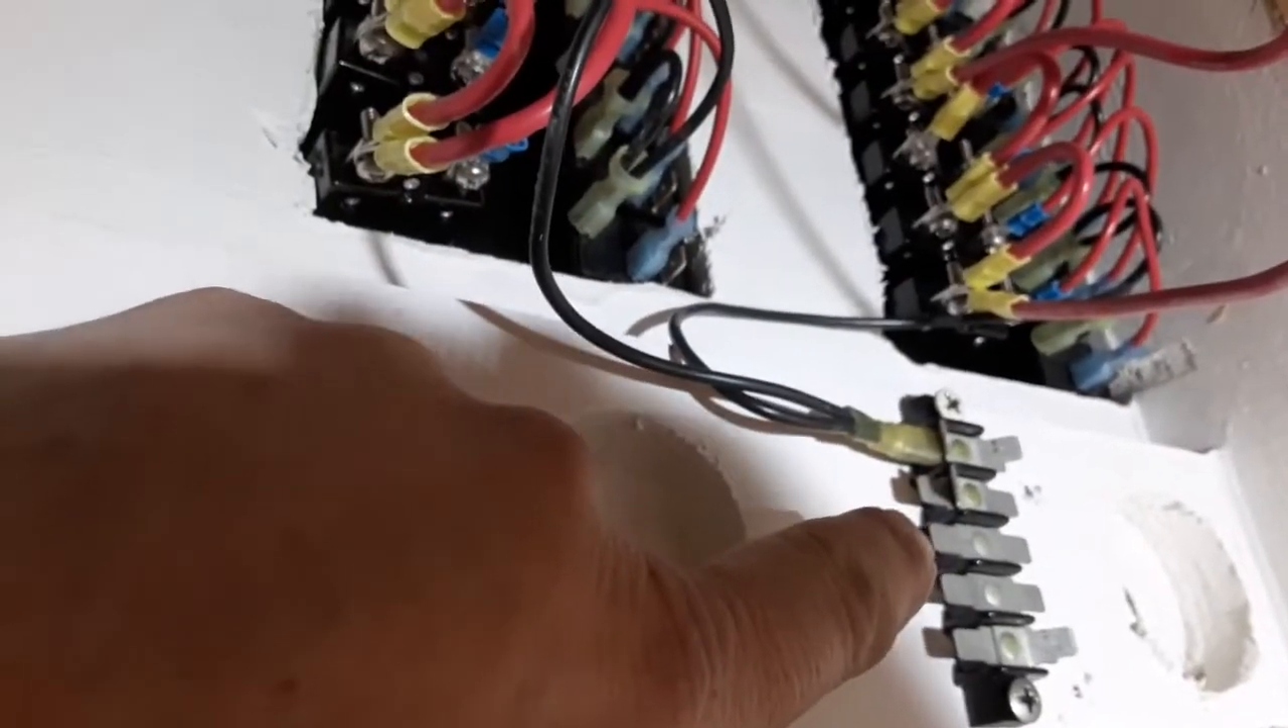And I have a ground bus bar set up here.